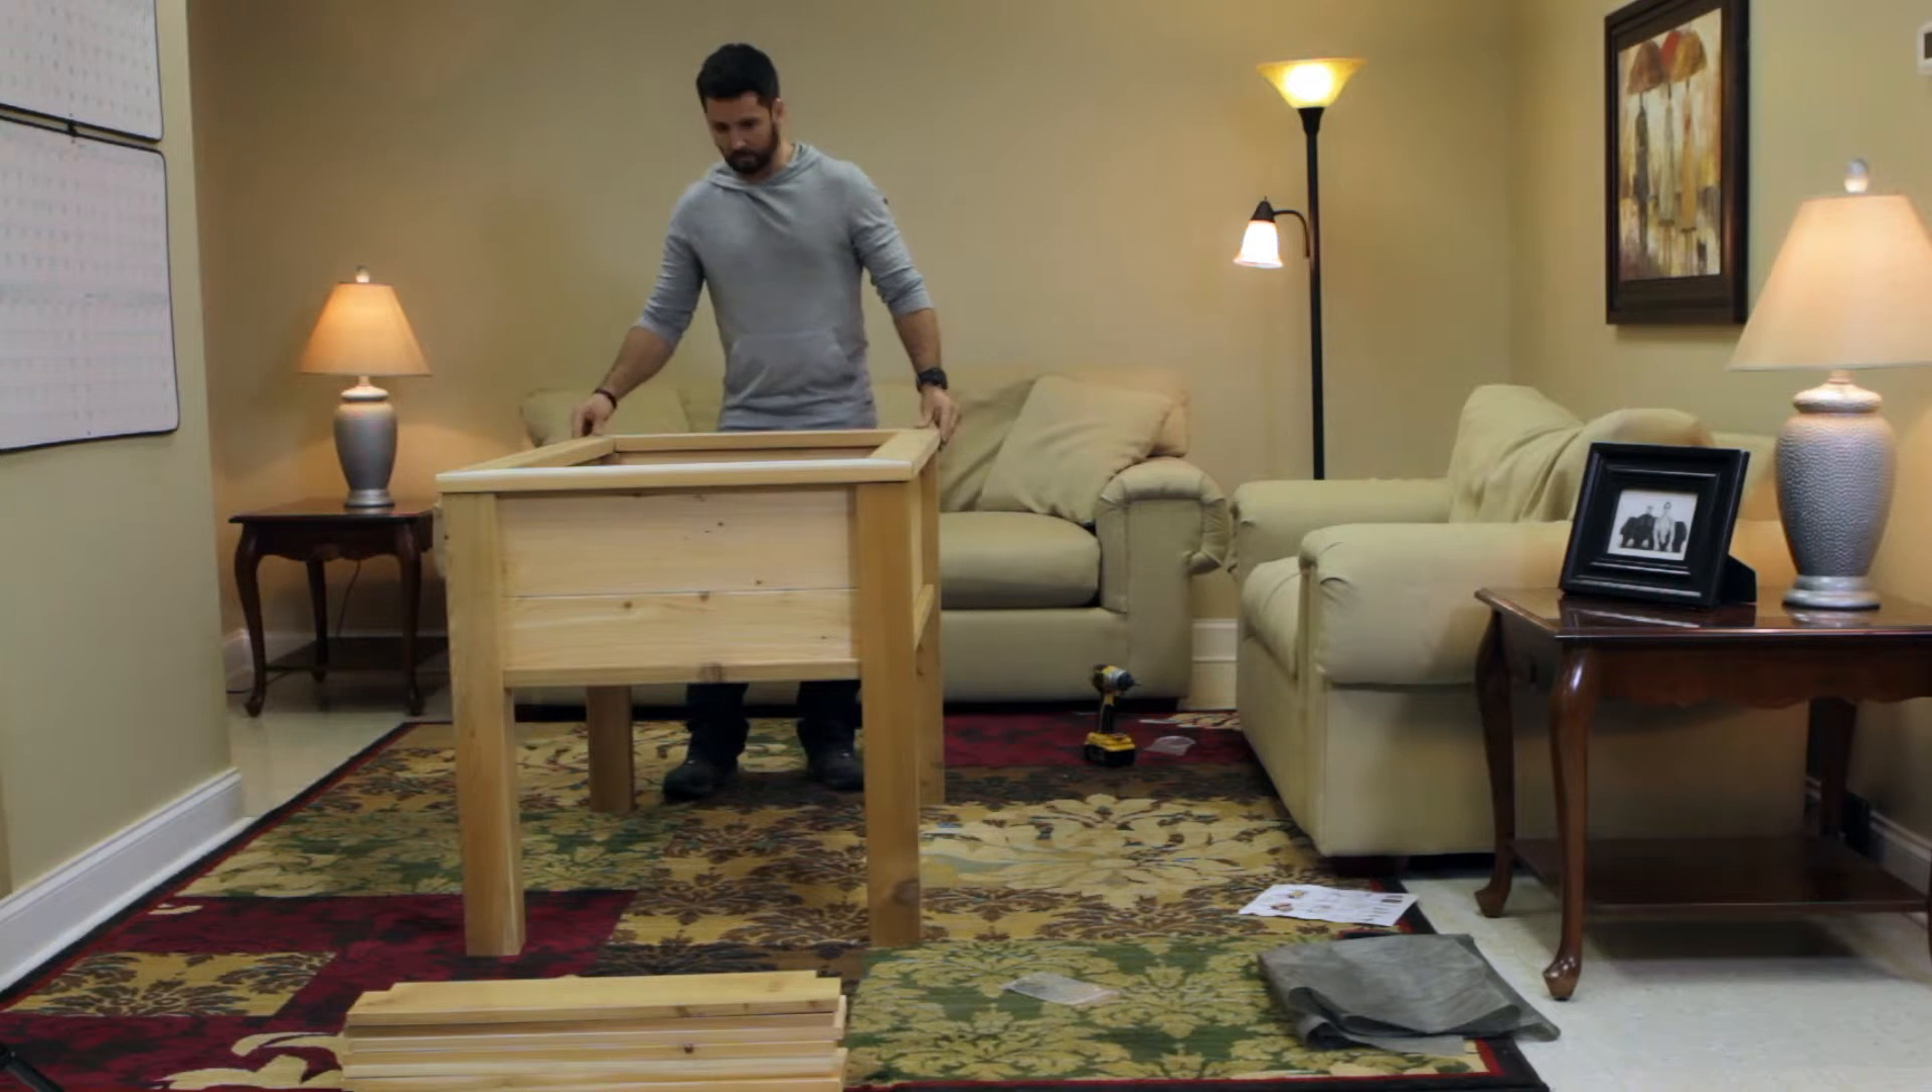Okay, so we have the sides in, we have the top rails in place now.